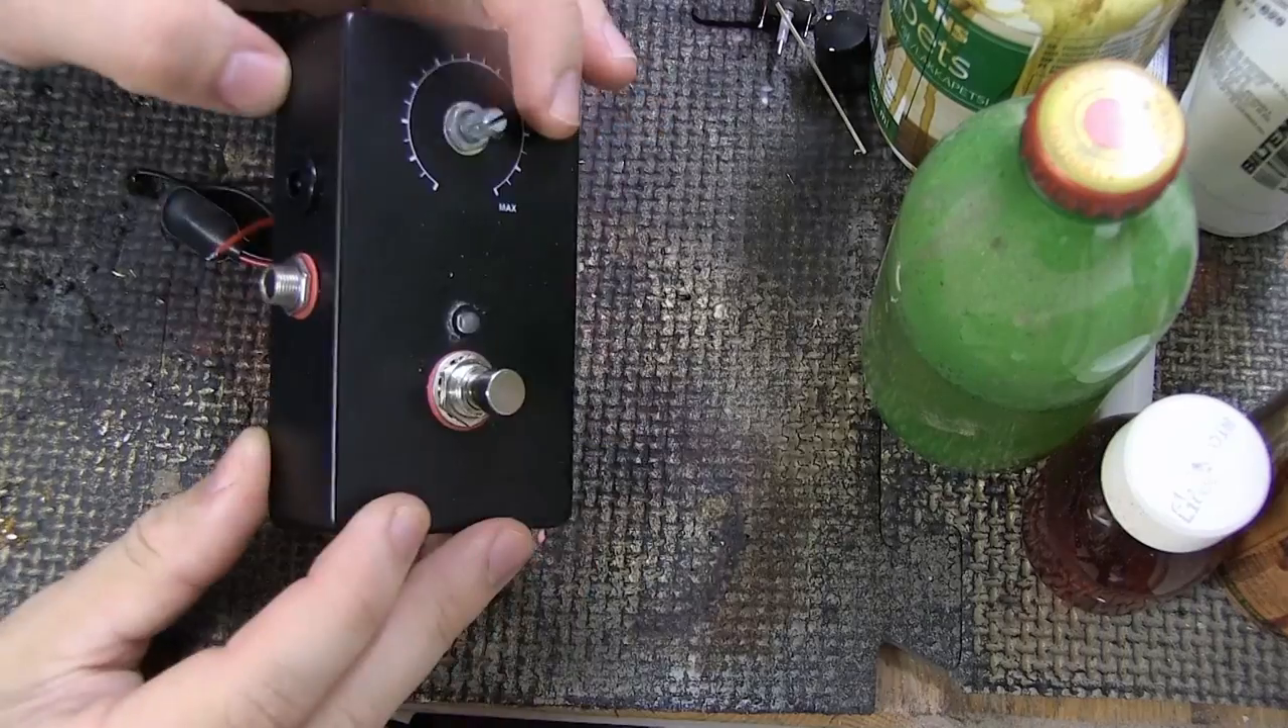And all I've done is that I've put the part in the hole they are to go in. So, for example, the switch is in the hole for the switch.